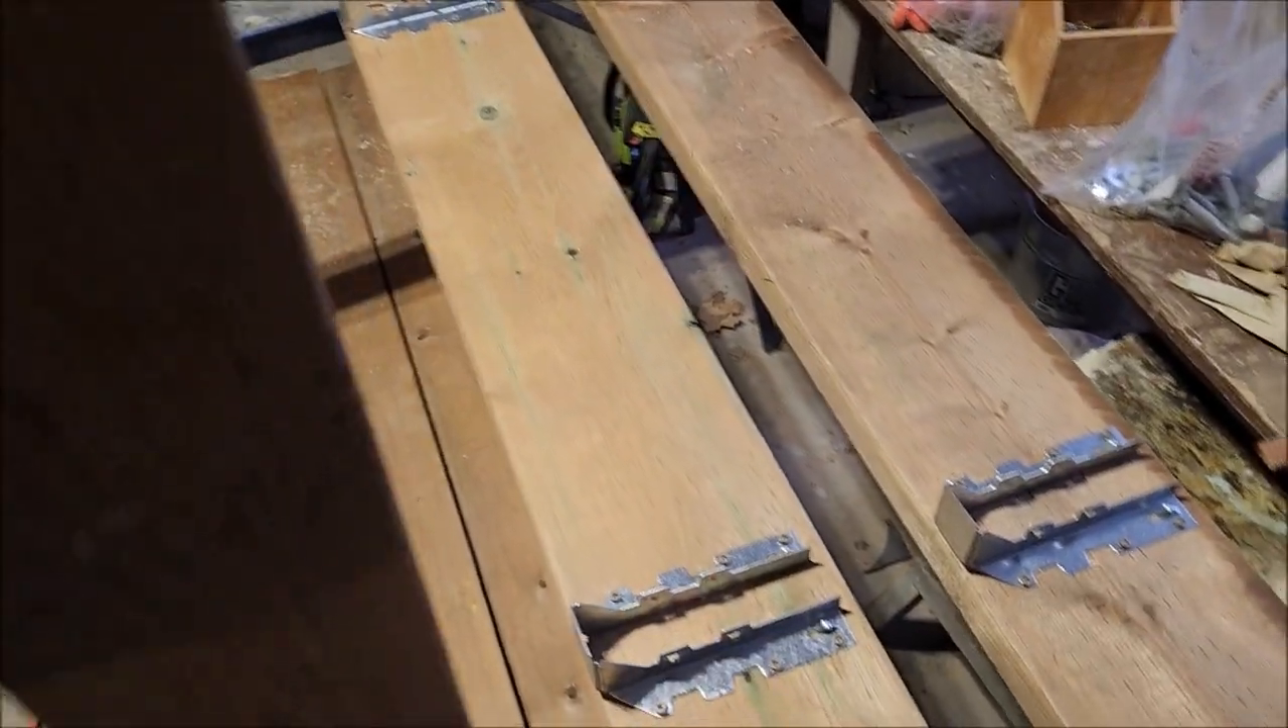I have all the brackets in place.